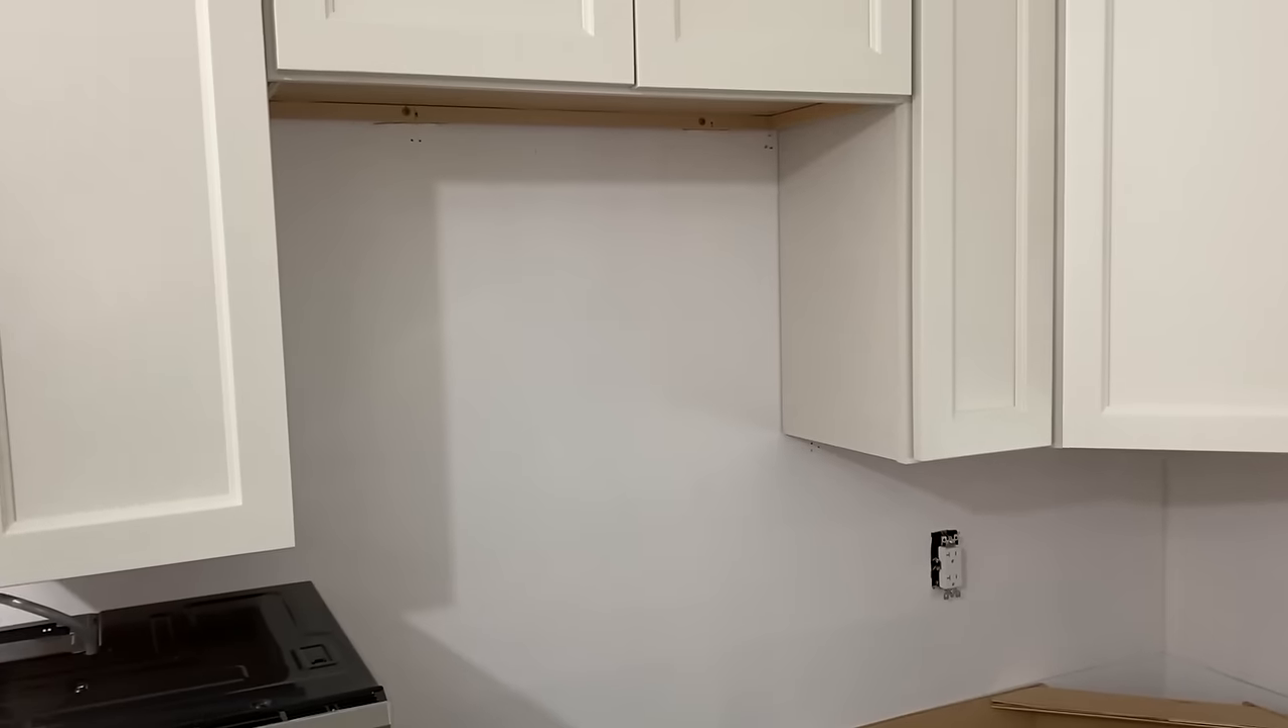So I have my cabinets hung.